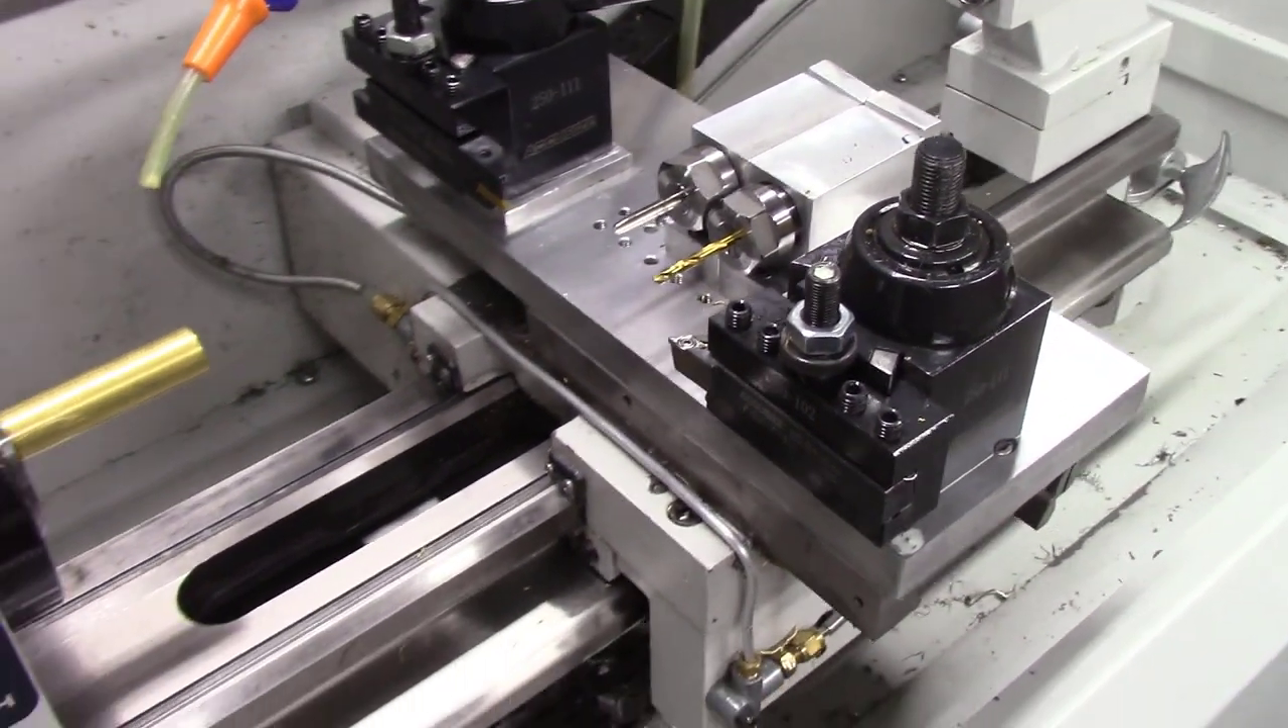Here's the final complete gang tool assembly. It consists of two AXA tool post holders.